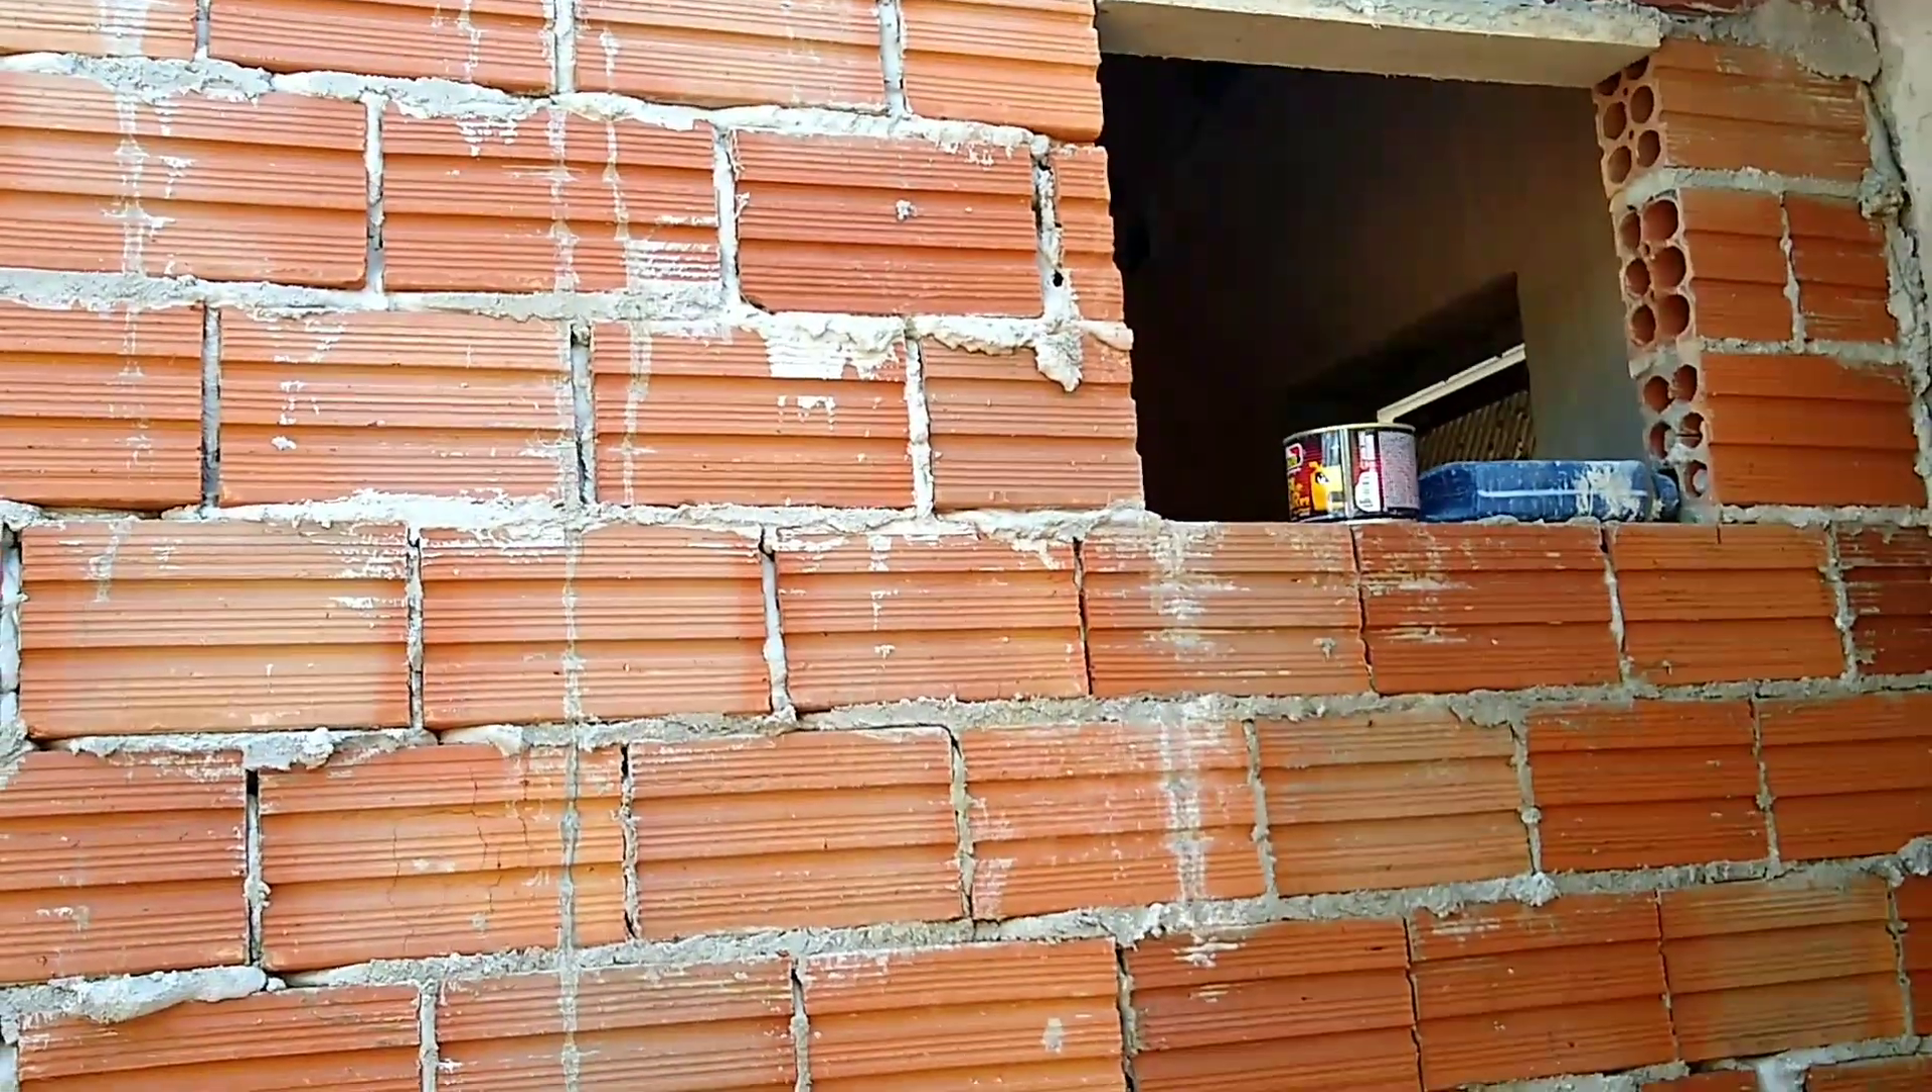Aqui Já é minha janela do banheiro, né? Que ainda falta colocar.